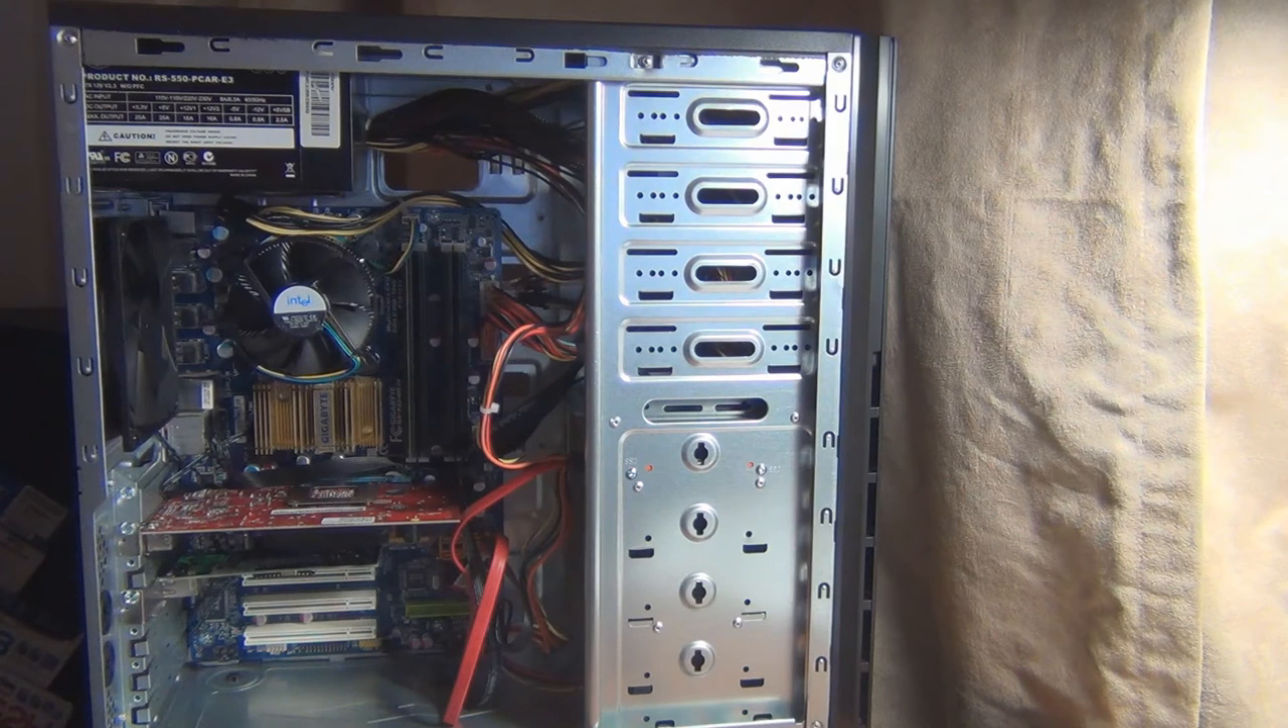And I'm not going to put the sides on yet, because it's always bad luck to put sides on a computer before you've actually posted it.